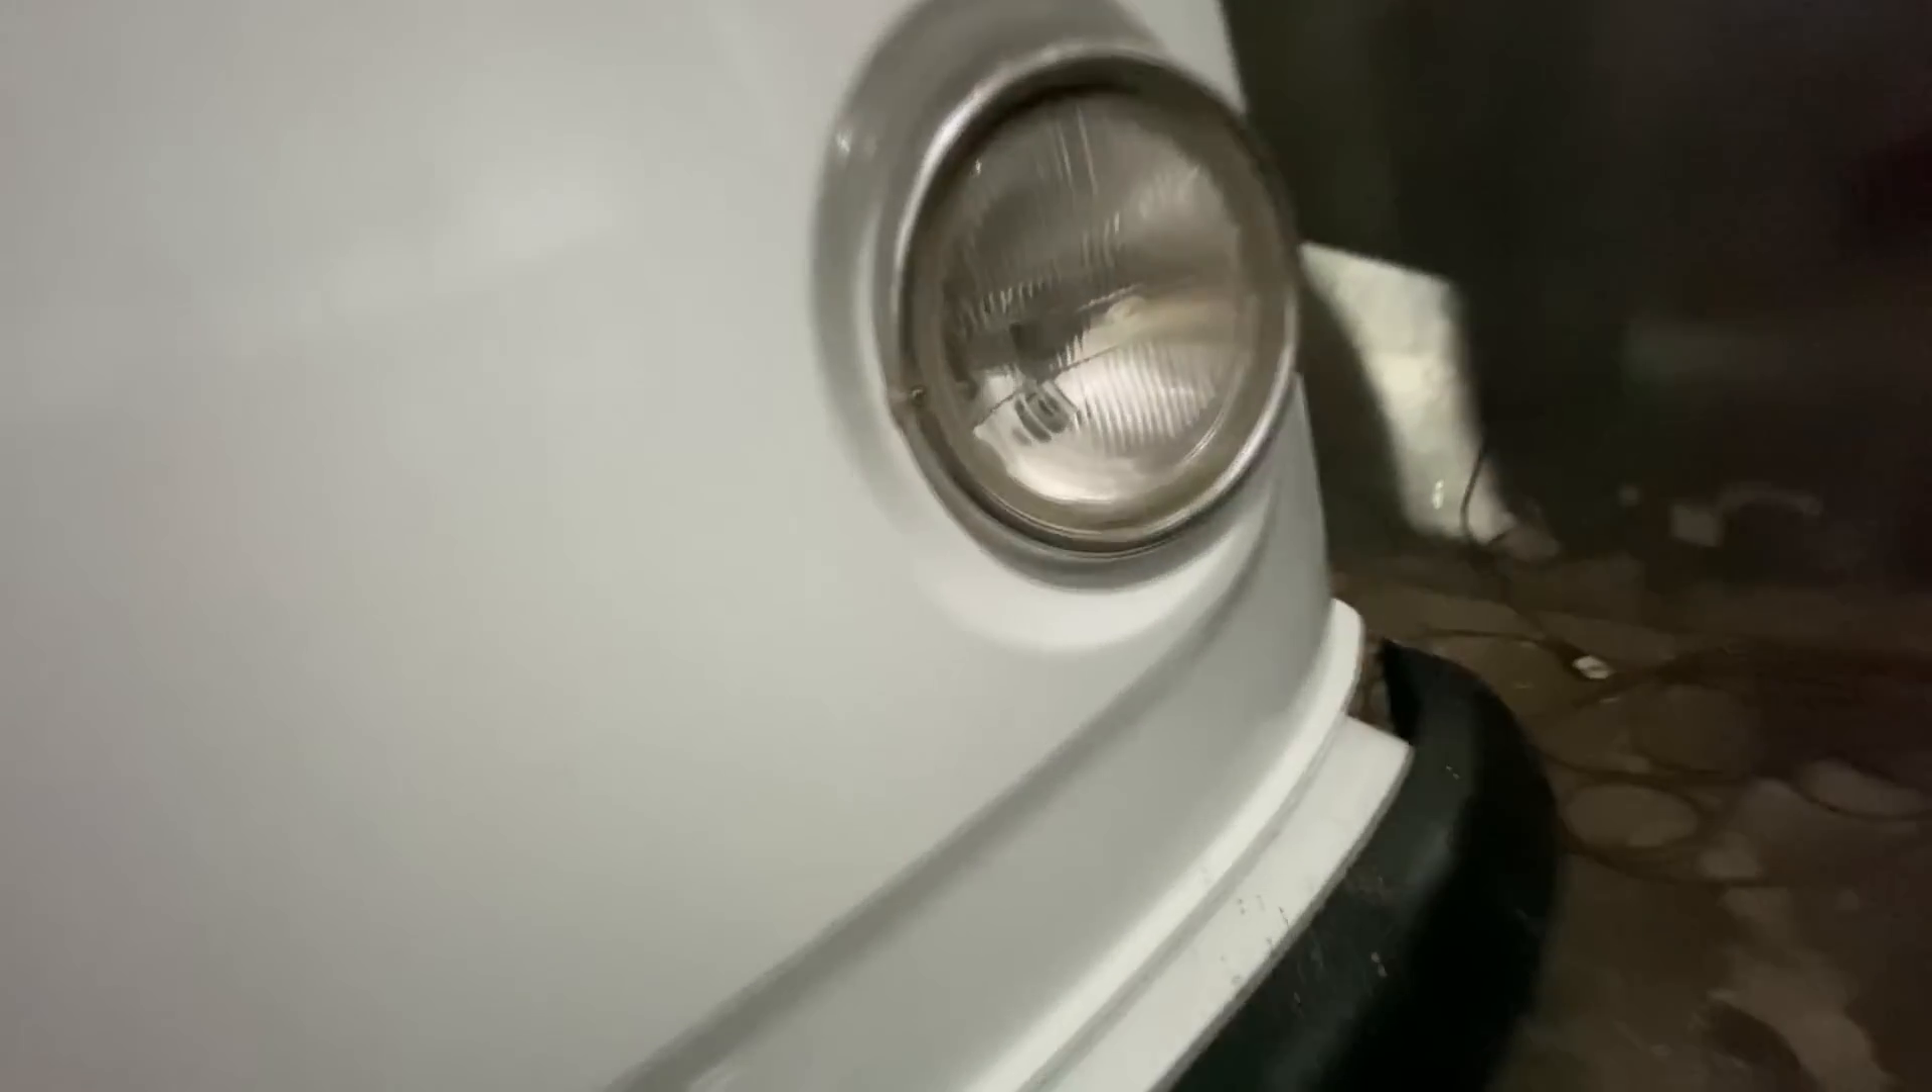Os faróis já coloquei aqui ó o original.